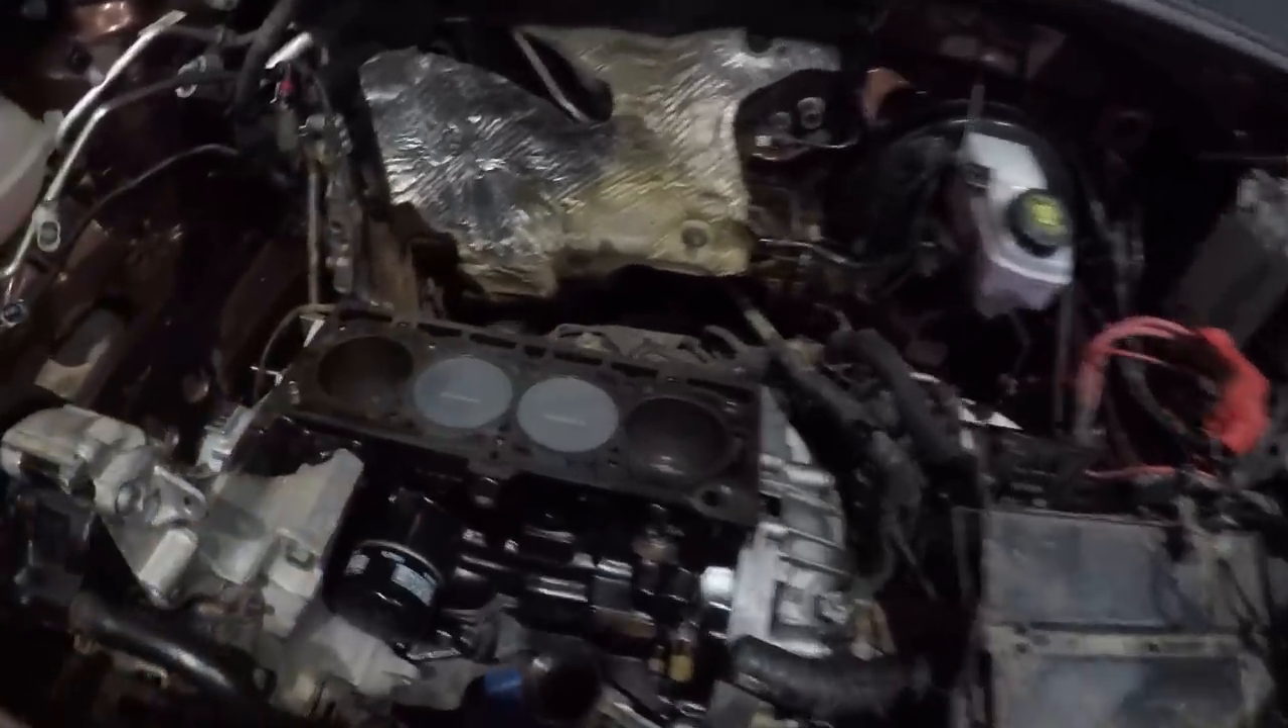O Logan já se encontra aqui com o motor no lugar.